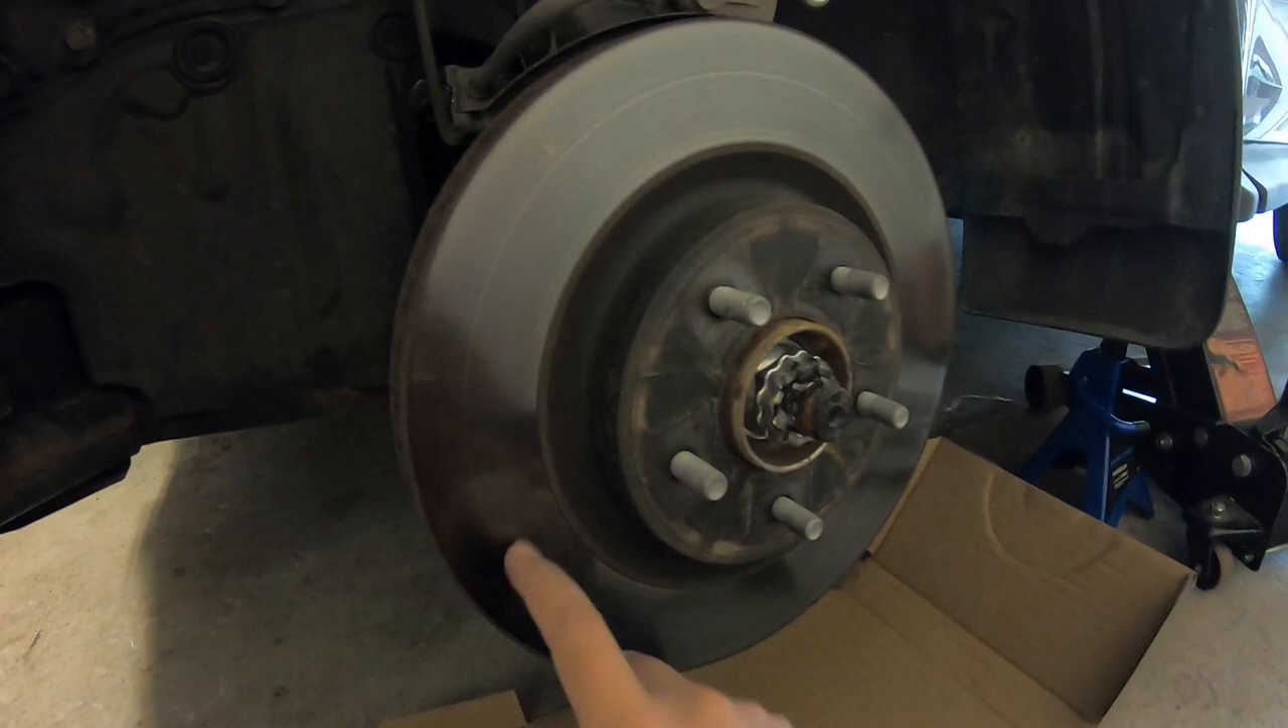So now that you got your whole caliper out of the way all that's left is your rotor.